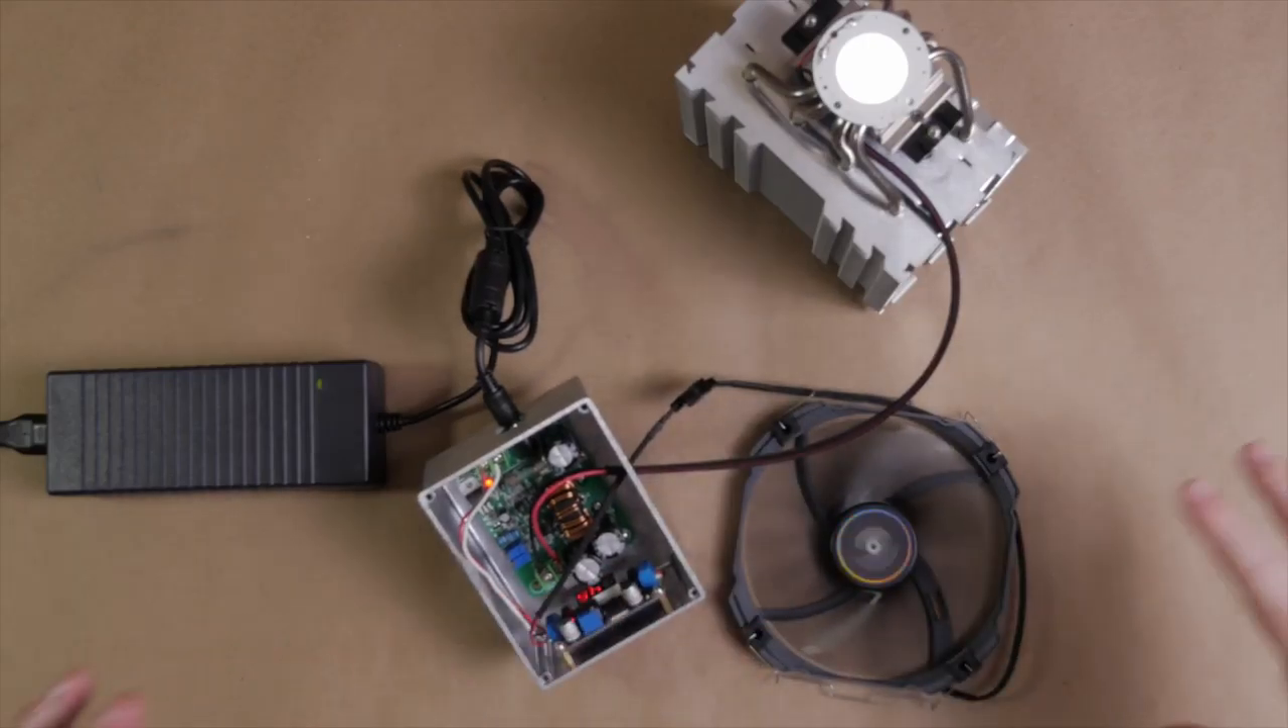Okay, so now we've got the light hooked up. We've got the fan hooked up.